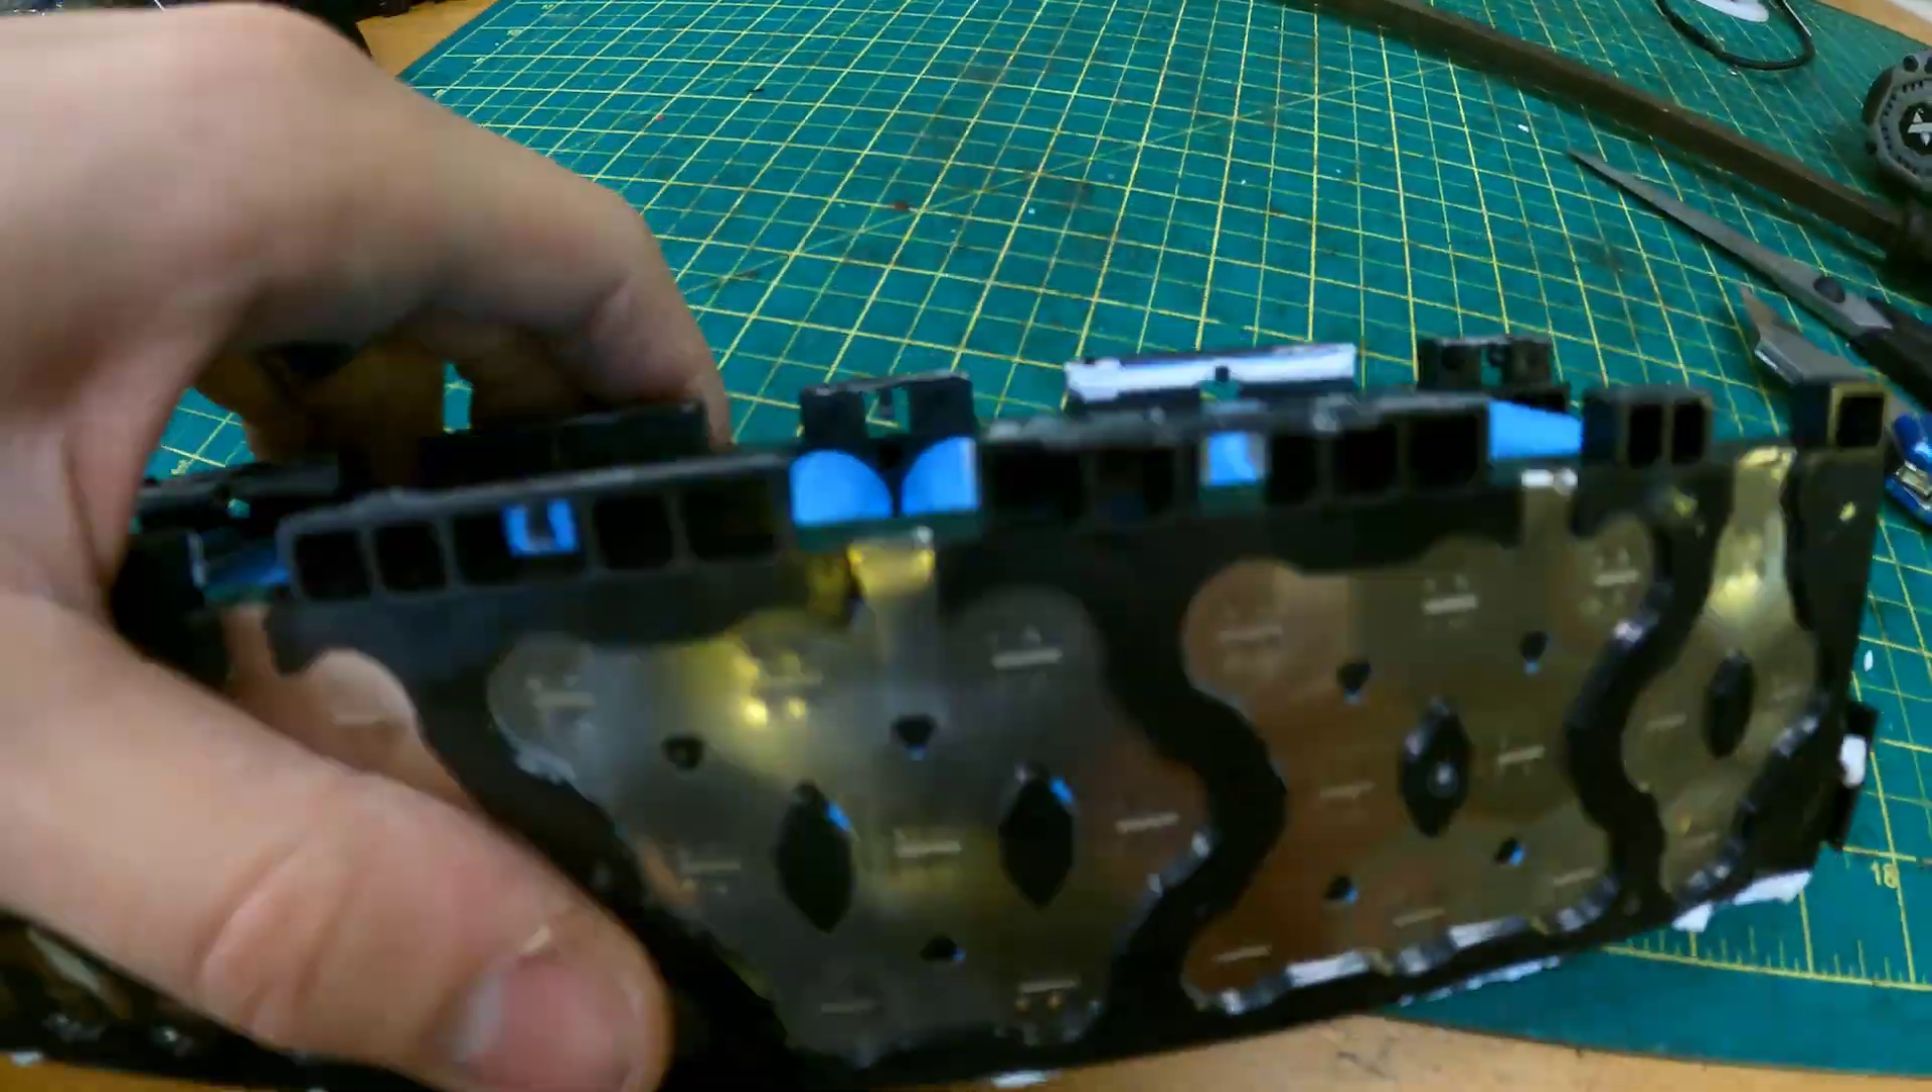So now our battery pack is free, however there are these plastic tabs that we still want to remove in order for the batteries to be able to stack on top of each other more compactly and more flush.